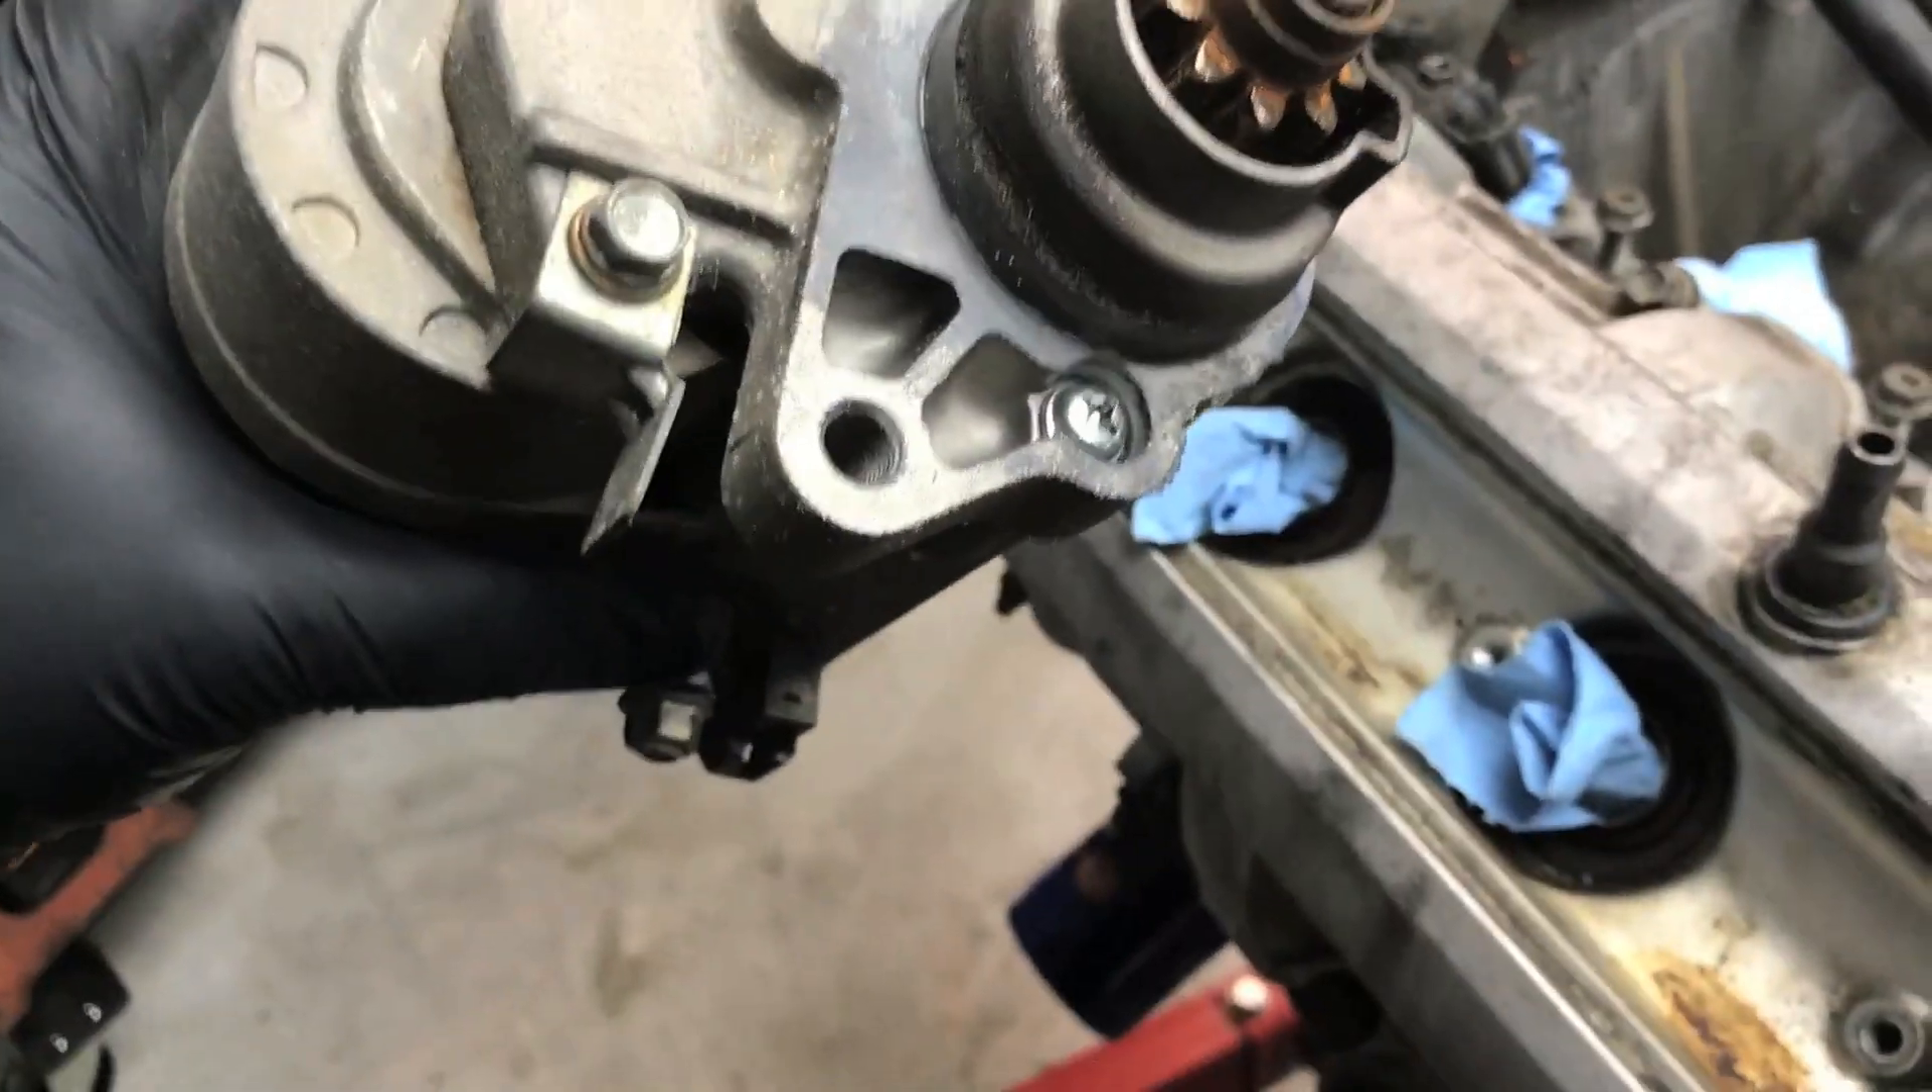So, I got the starter out. Here it is right here.